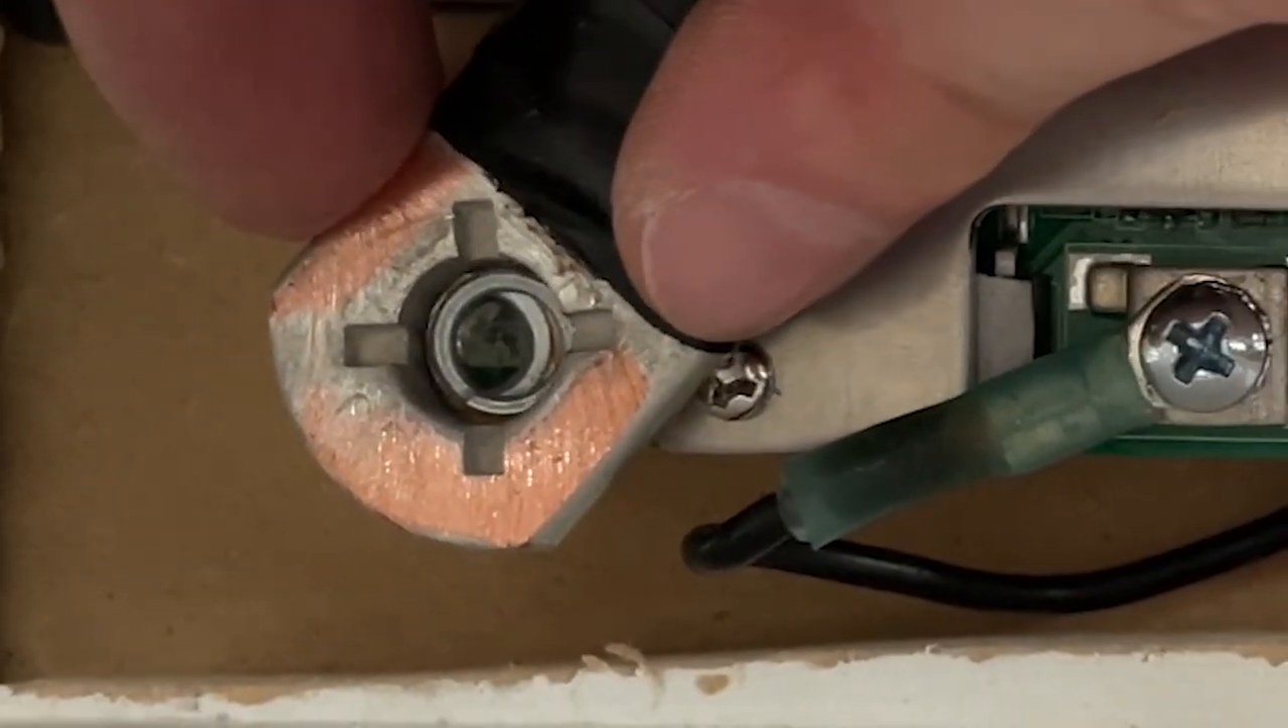I put this washer just right in the center you can see it moving around just to help keep it centered on this post.